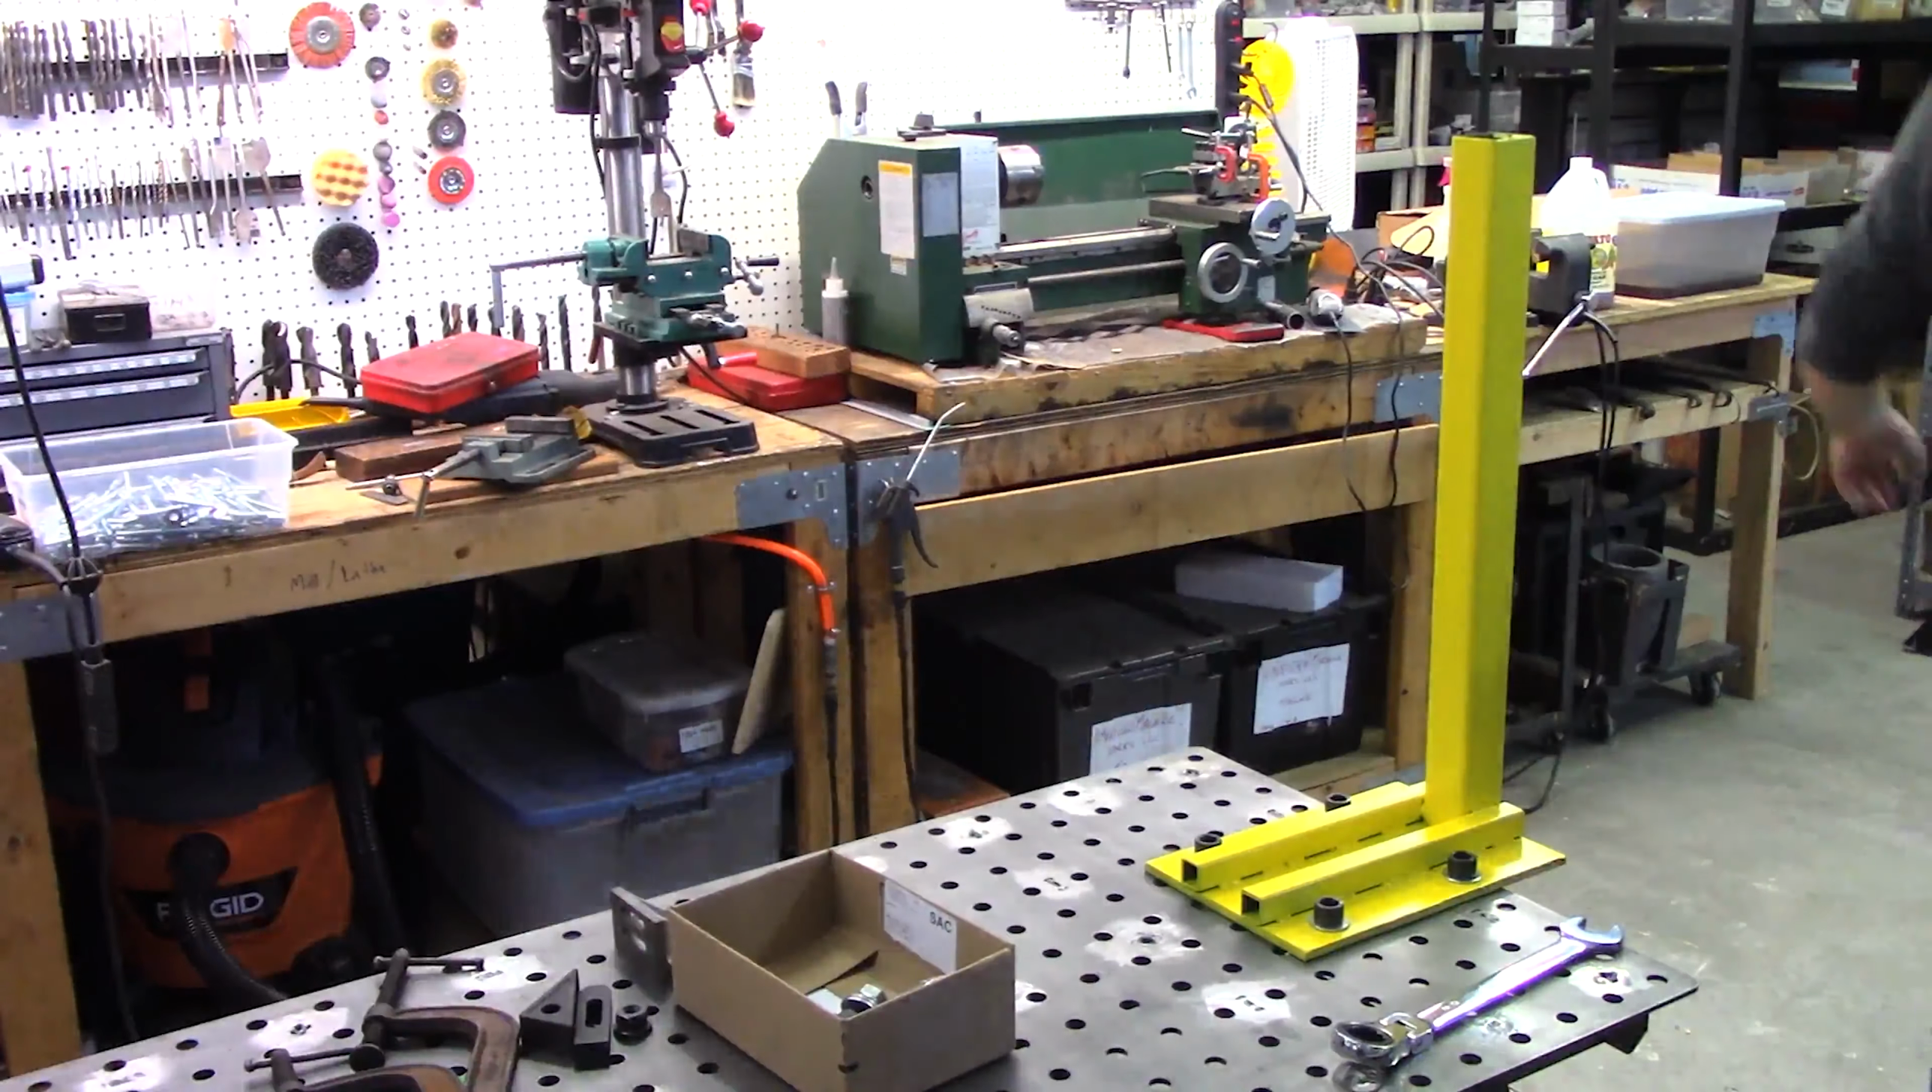I brought the completed fixture out and installed it on the table.